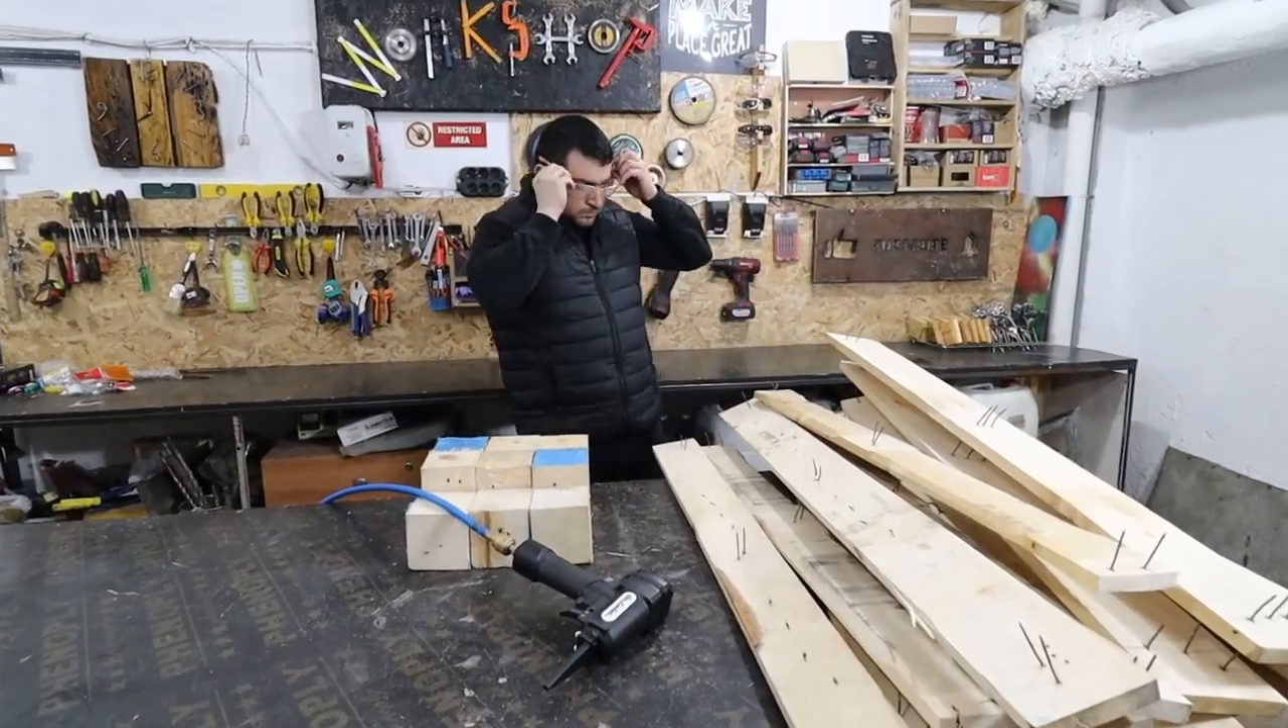I took the whole pallet down to its basic parts.